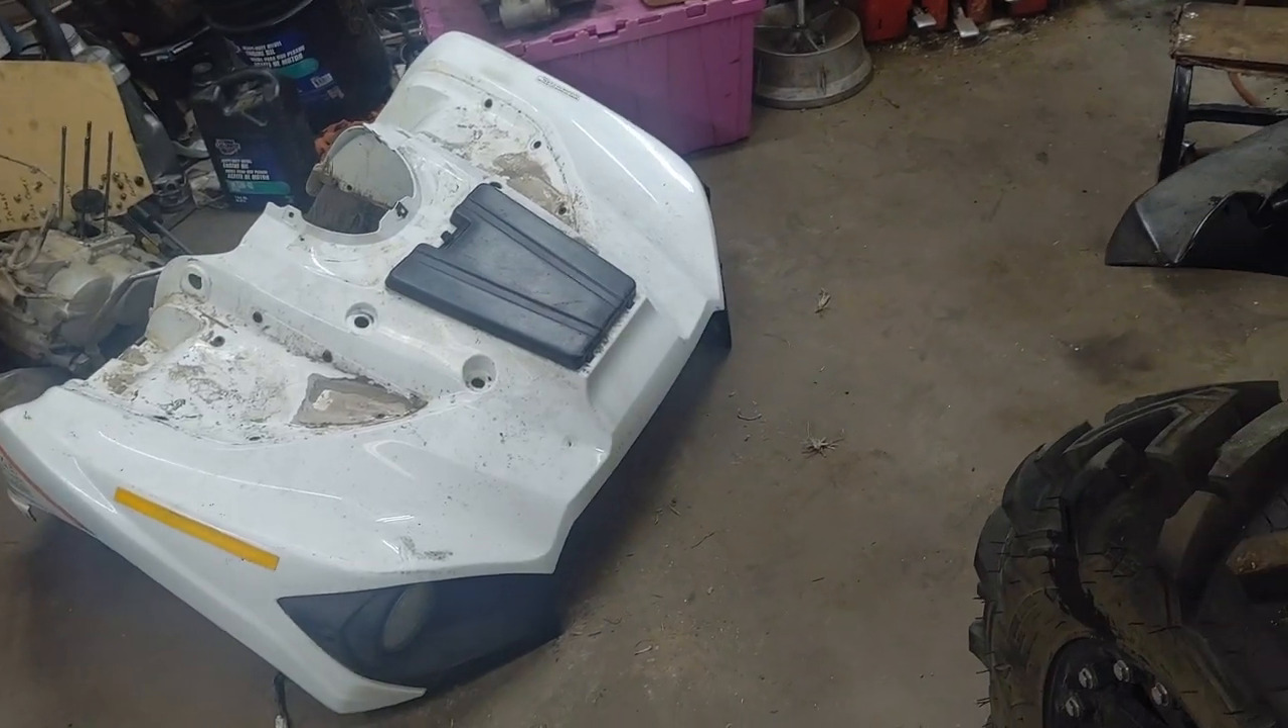As you can see I got the front fender off.